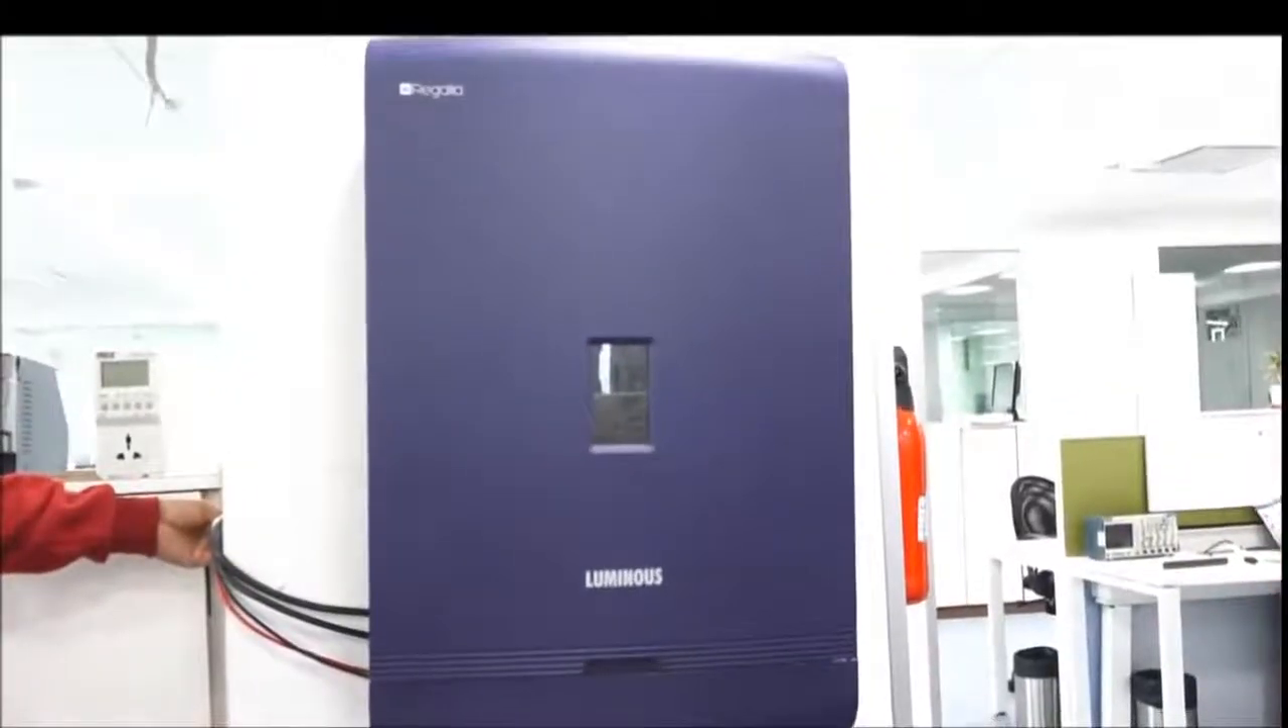After hanging the unit on the wall, it should look like this. The unit should be parallel to the ground and straight.